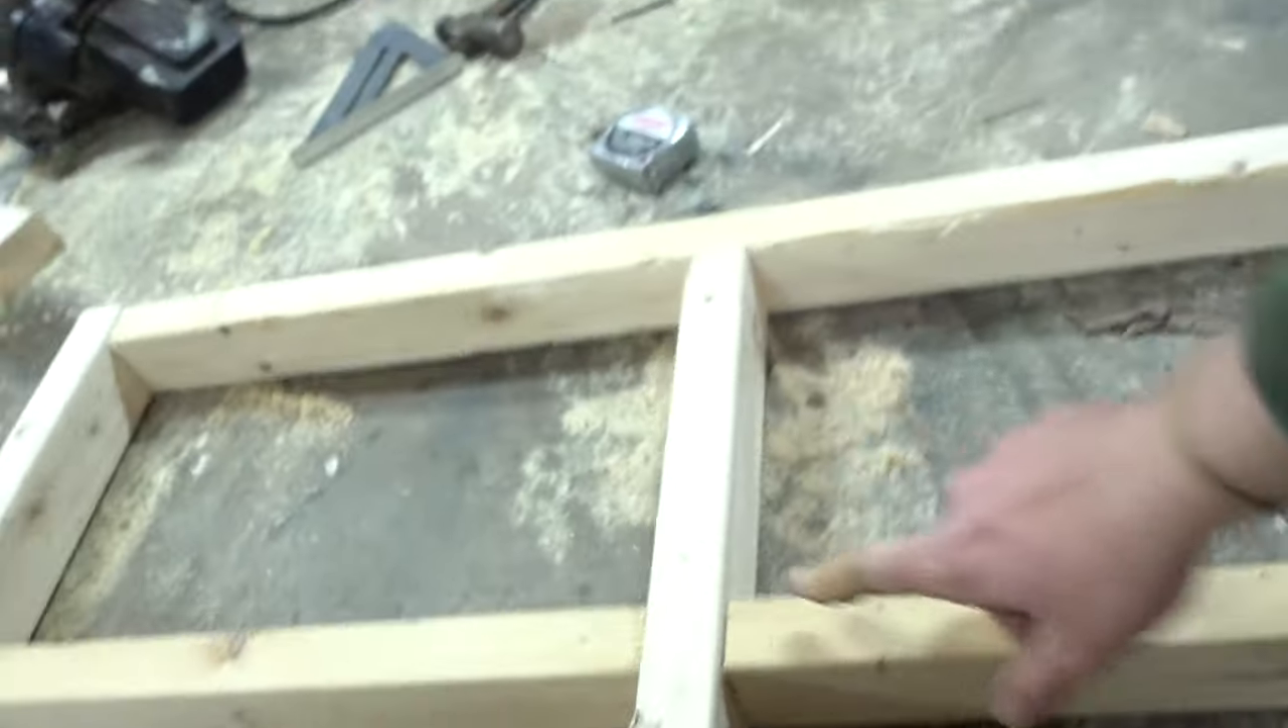I also added this cross brace in.